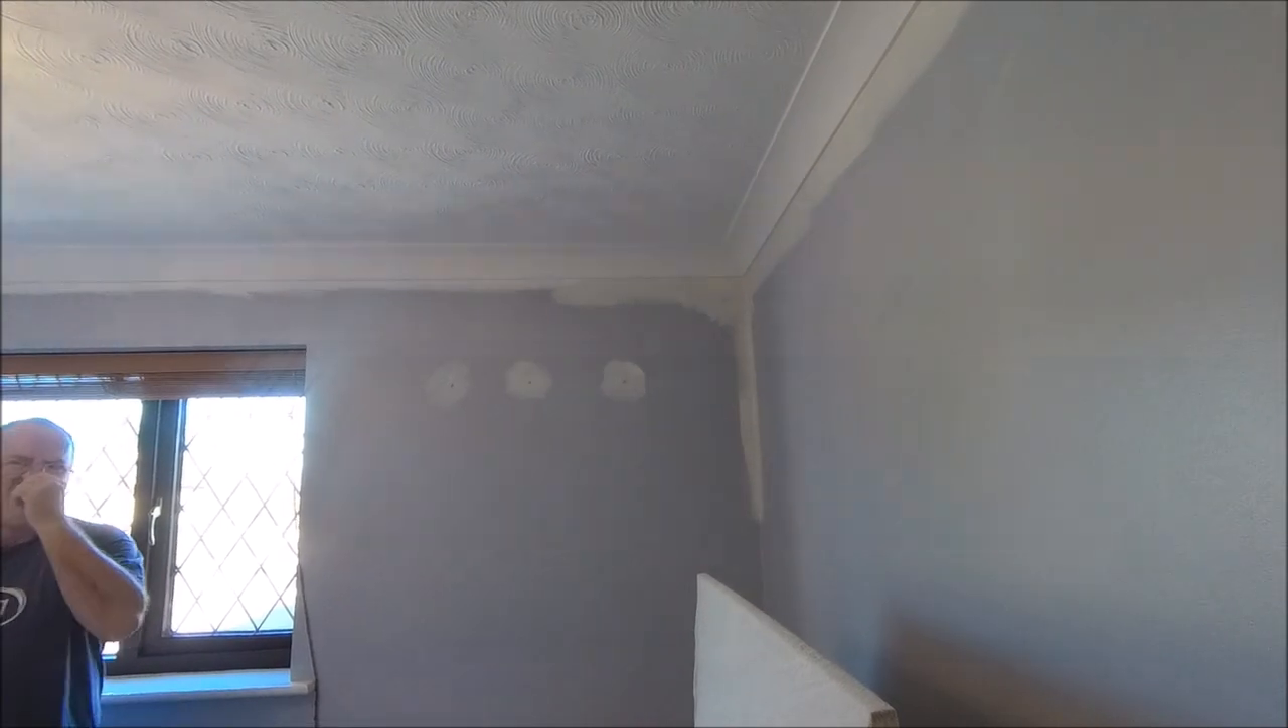You haven't taken the blind down. Not yet.